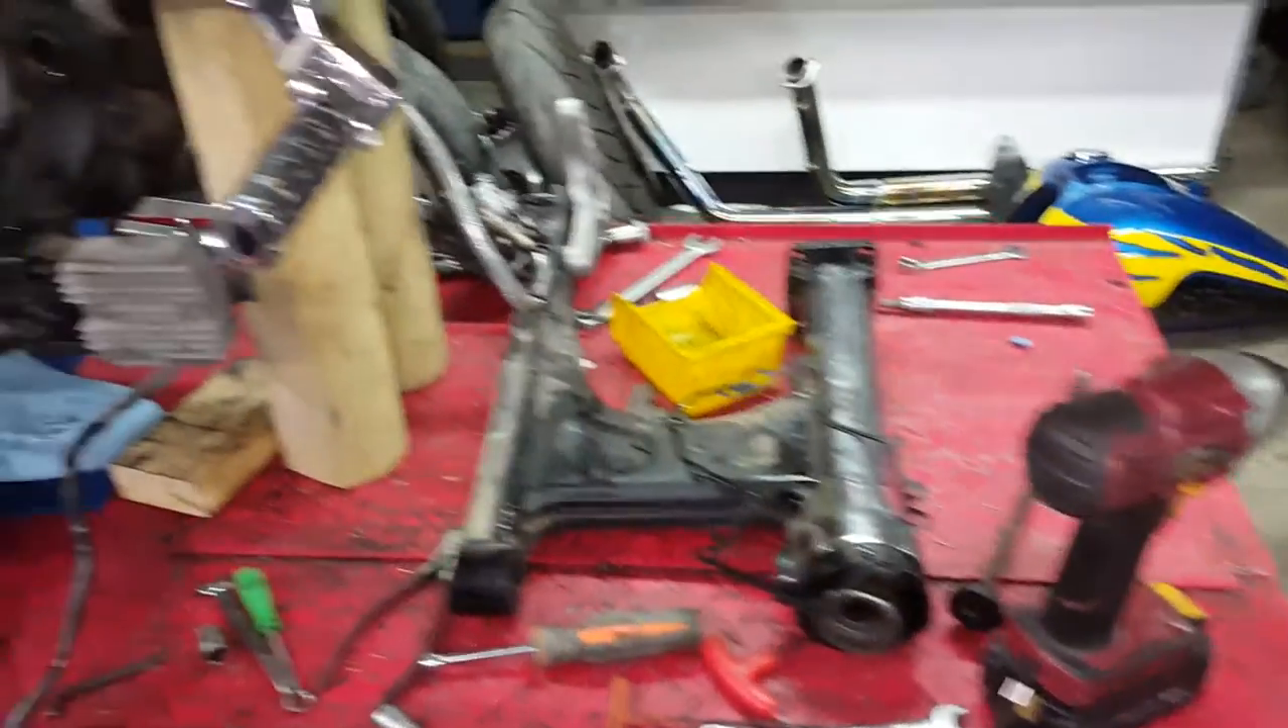As you can see I took the rear swing arm off and you know to get the drive shaft off.